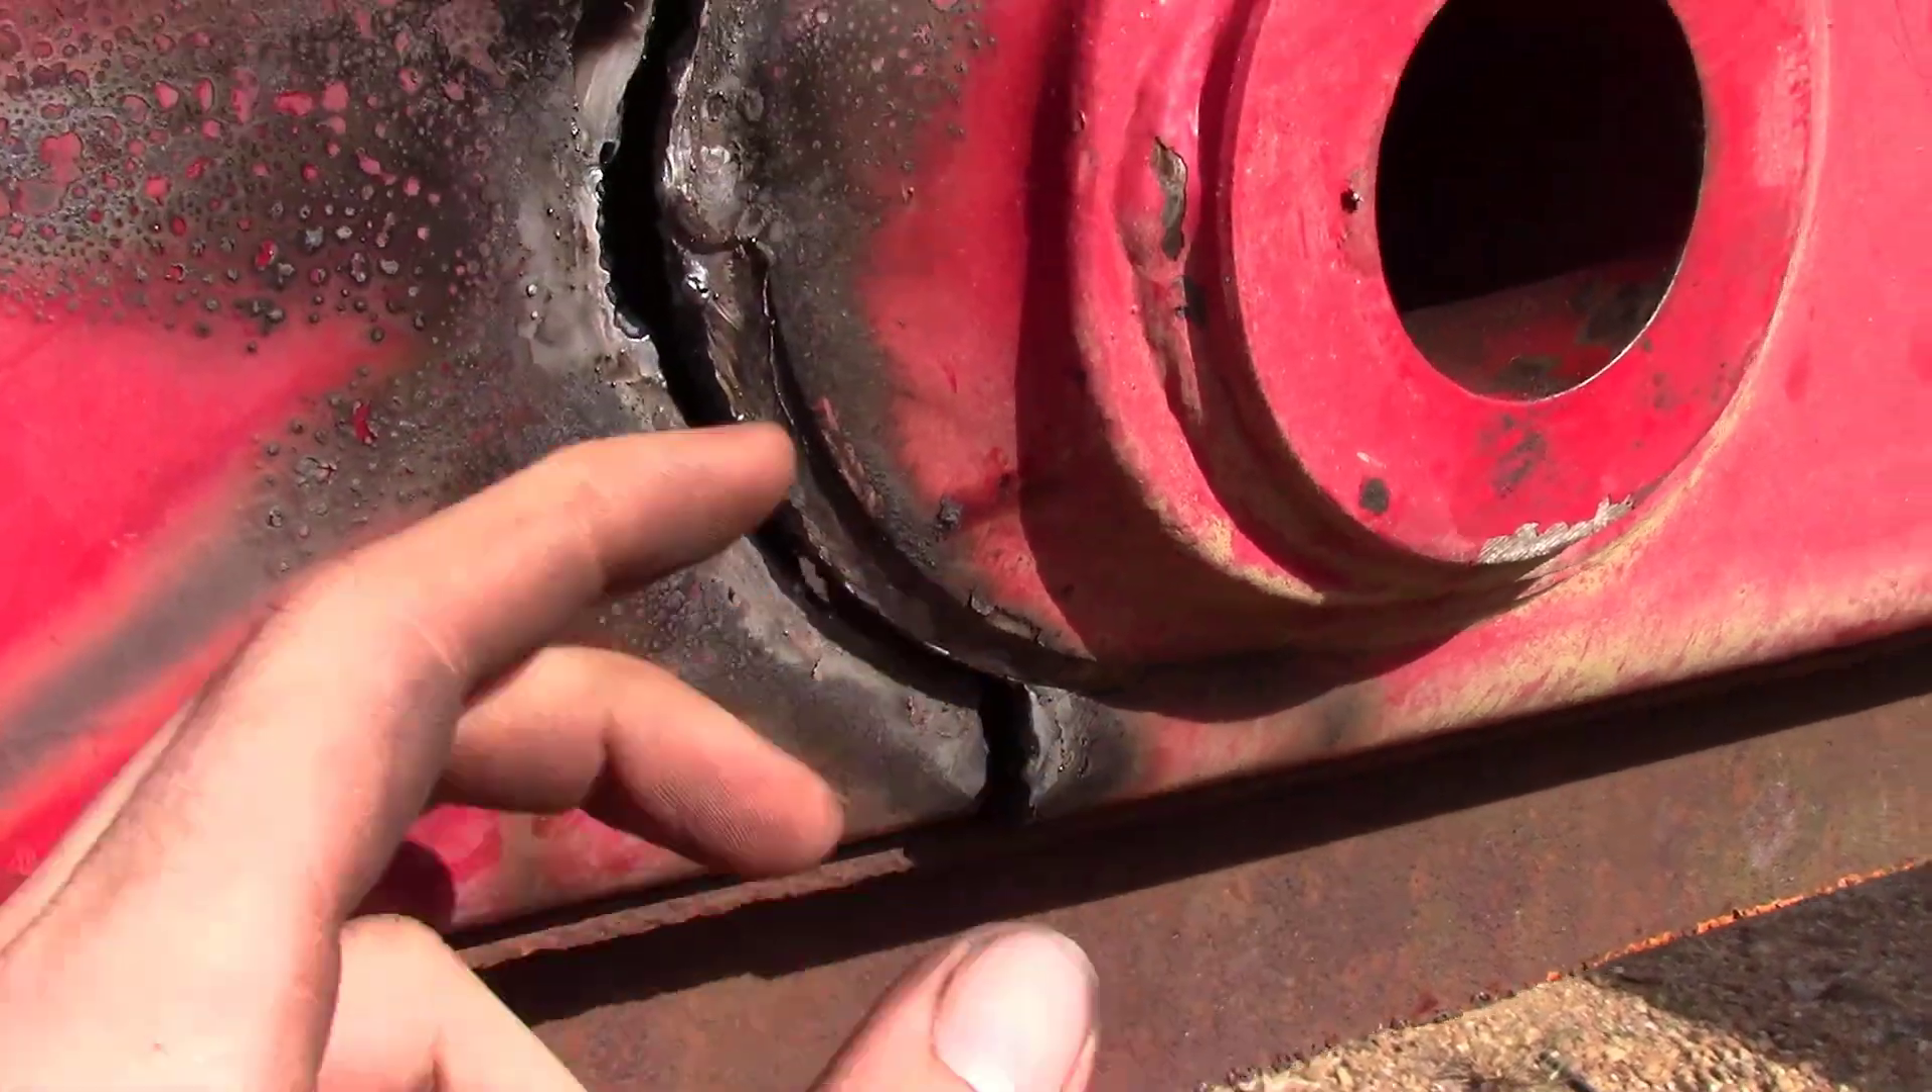Okay, if you can see, we've got a pretty bad gap here, you know, as far as being straight with itself.